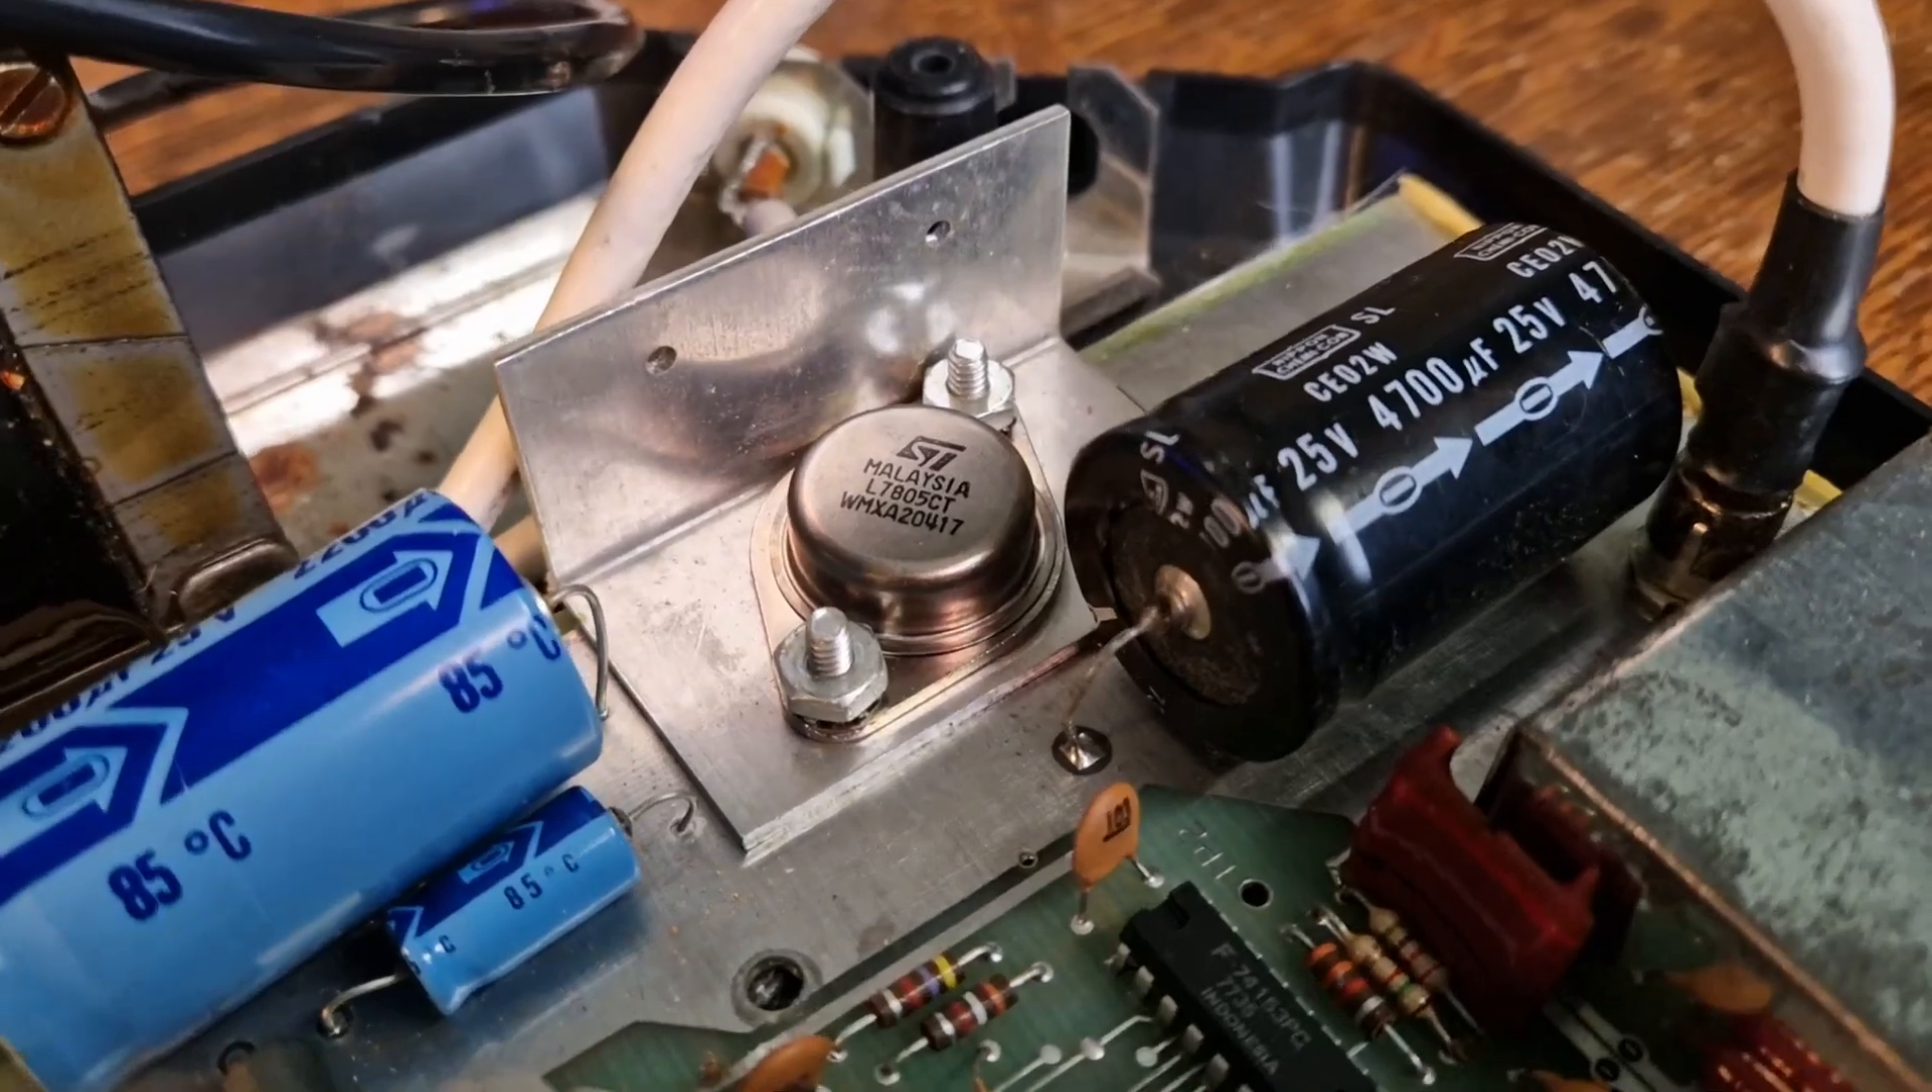The new regulator is in place.